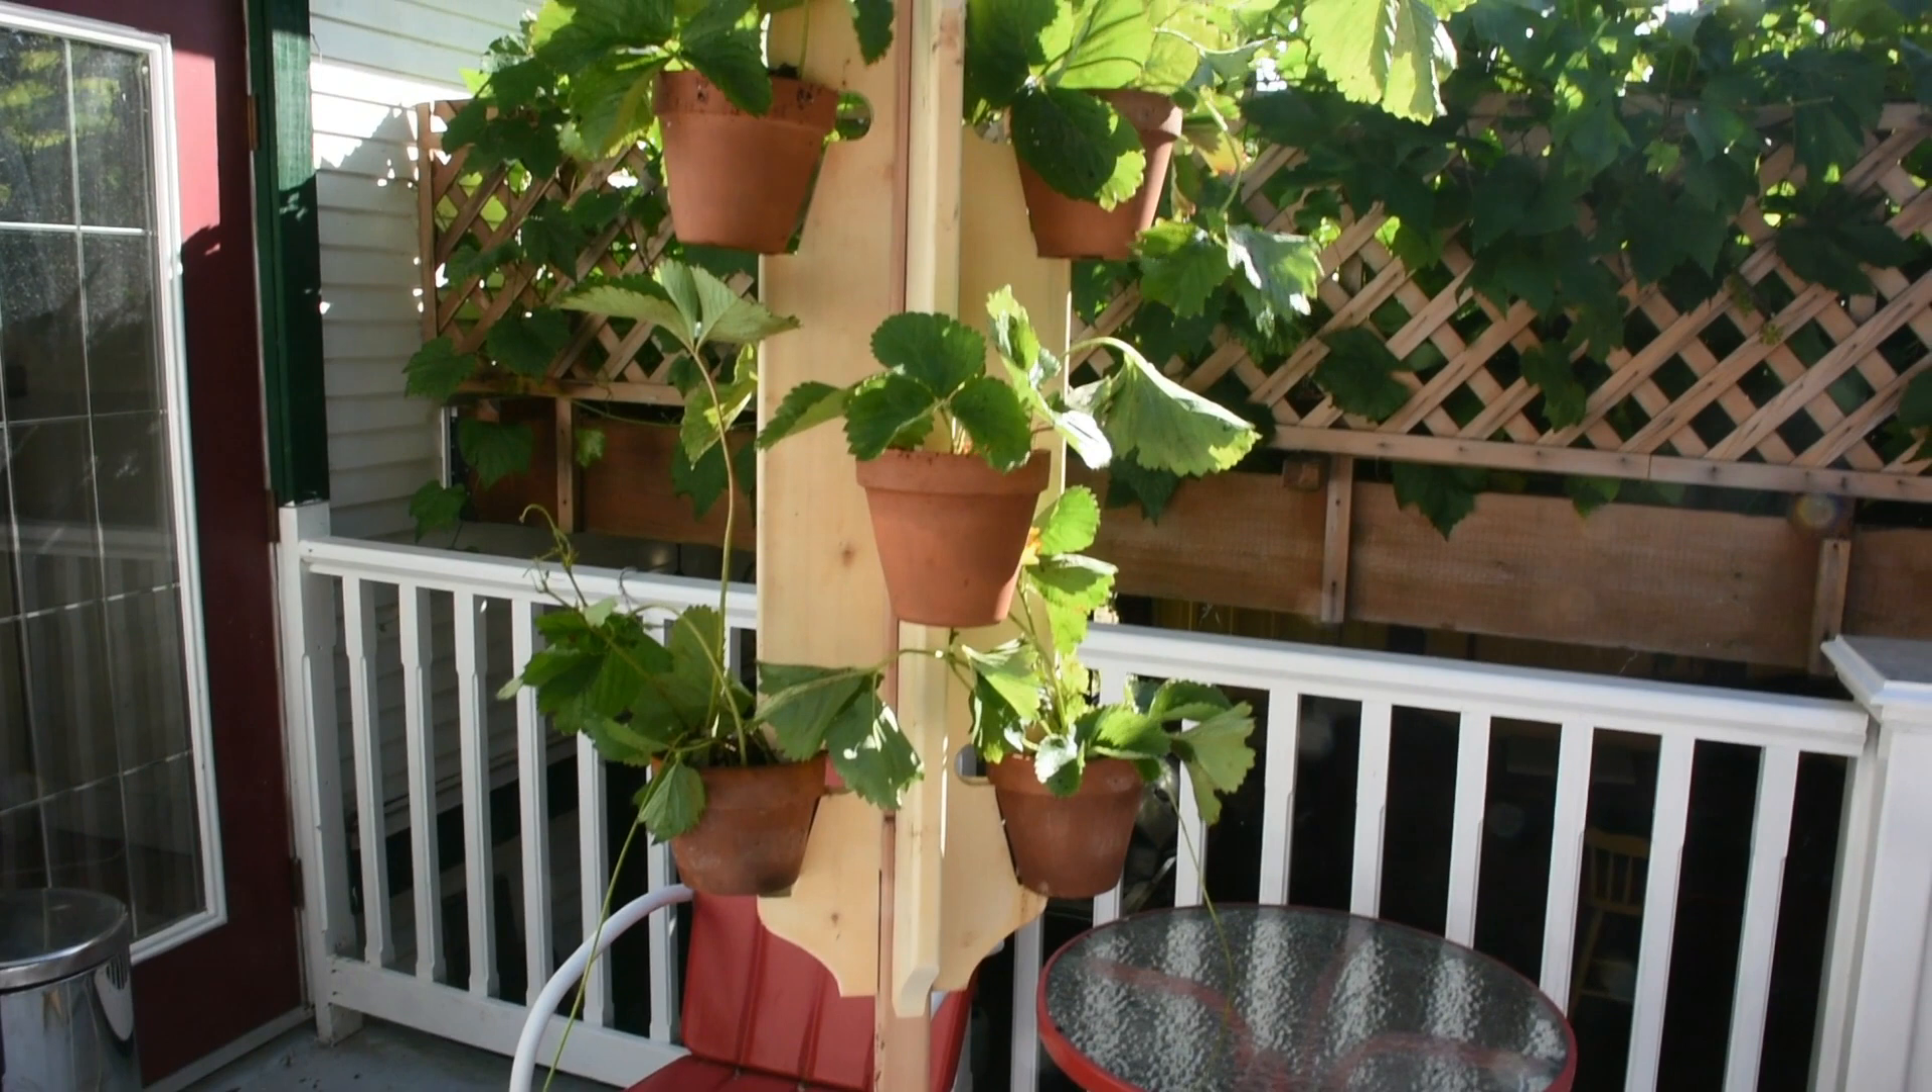So here we are on the deck and you can see that we've got all the pots mounted in and filled with strawberry plants.